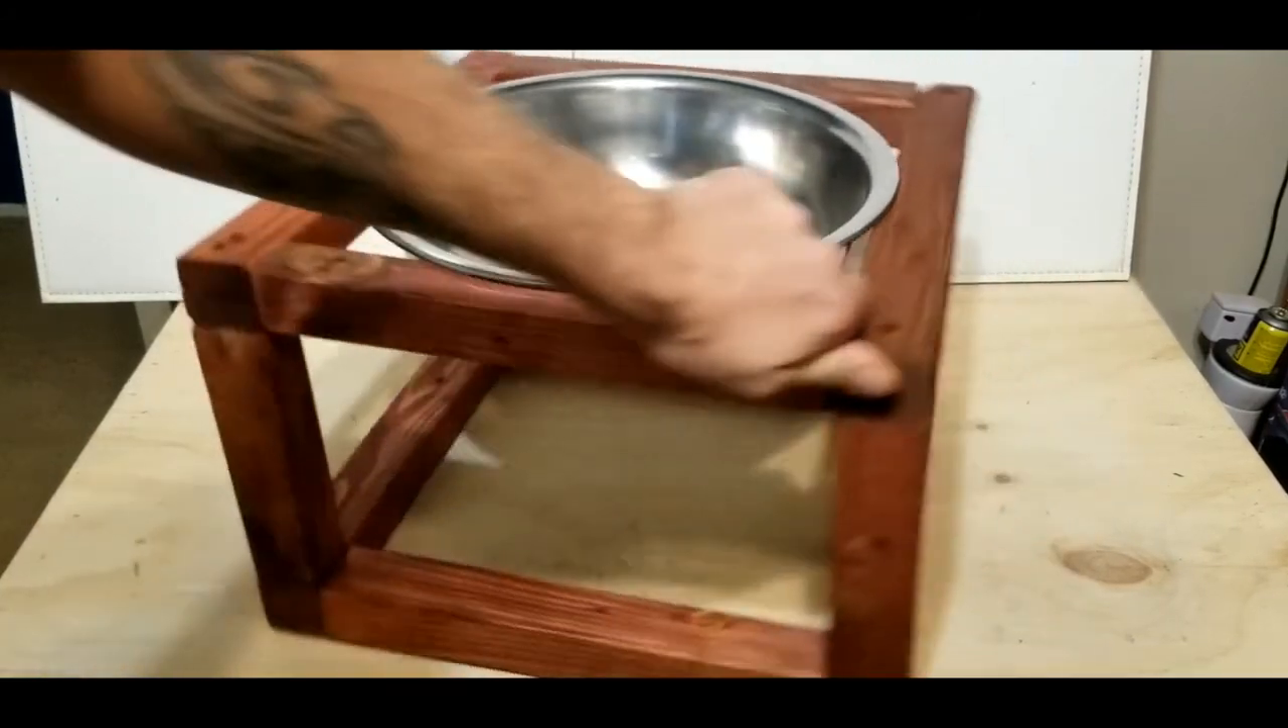All right guys so here is the final product right here we have our dog bowl inserted into our raised bowl frame right here guys.